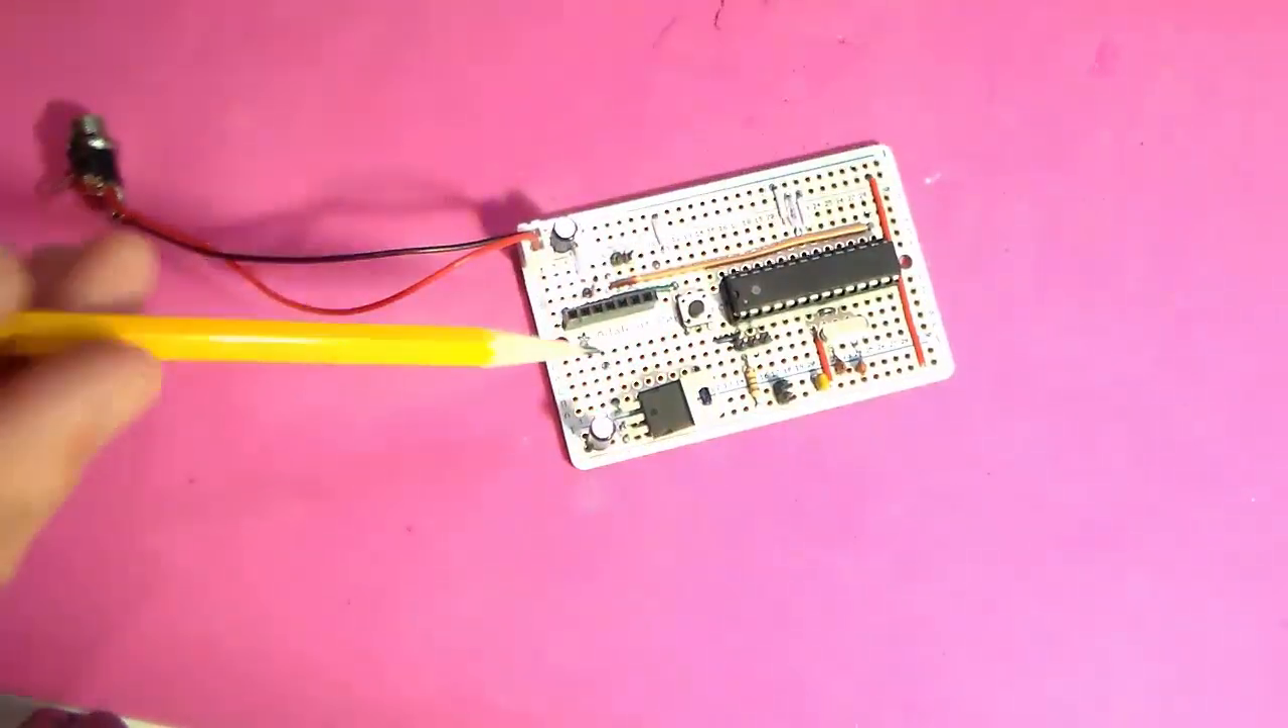I've installed a 7805 voltage regulator chip down here on the bottom of the board.